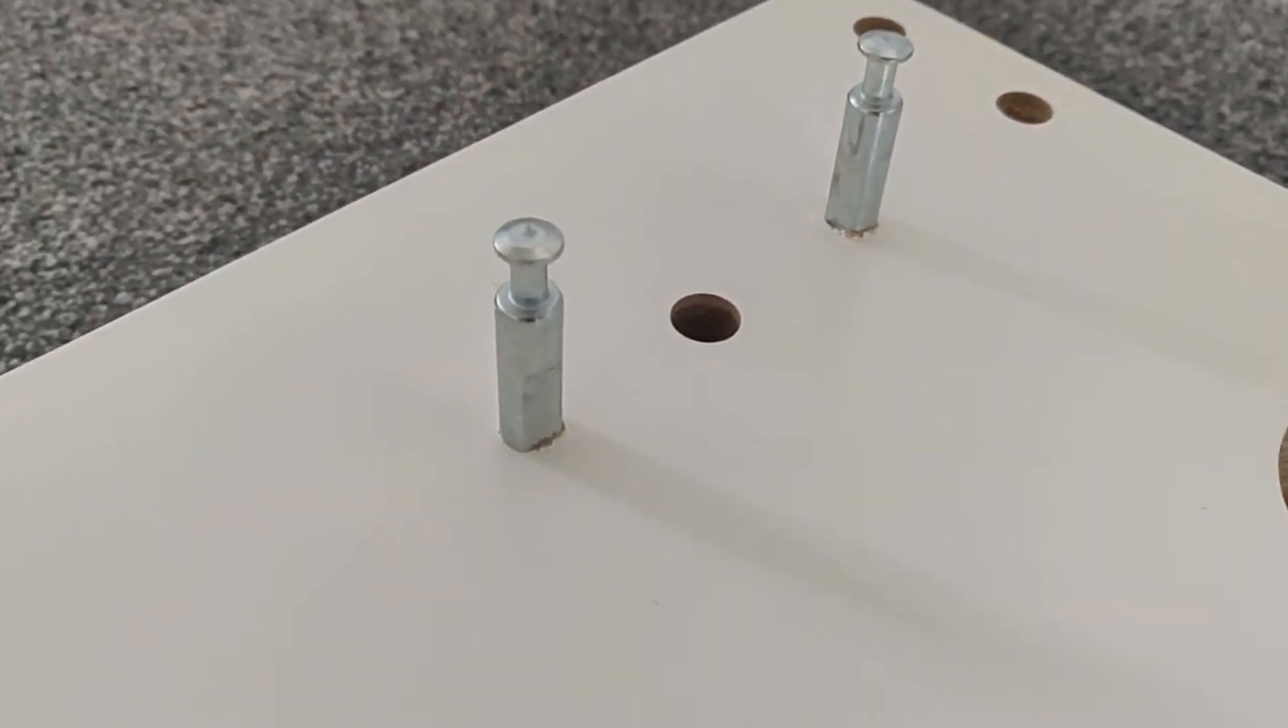The first step is complete what's happened is I have inserted these metal screws type retainers into the holes here and there and same on that side.